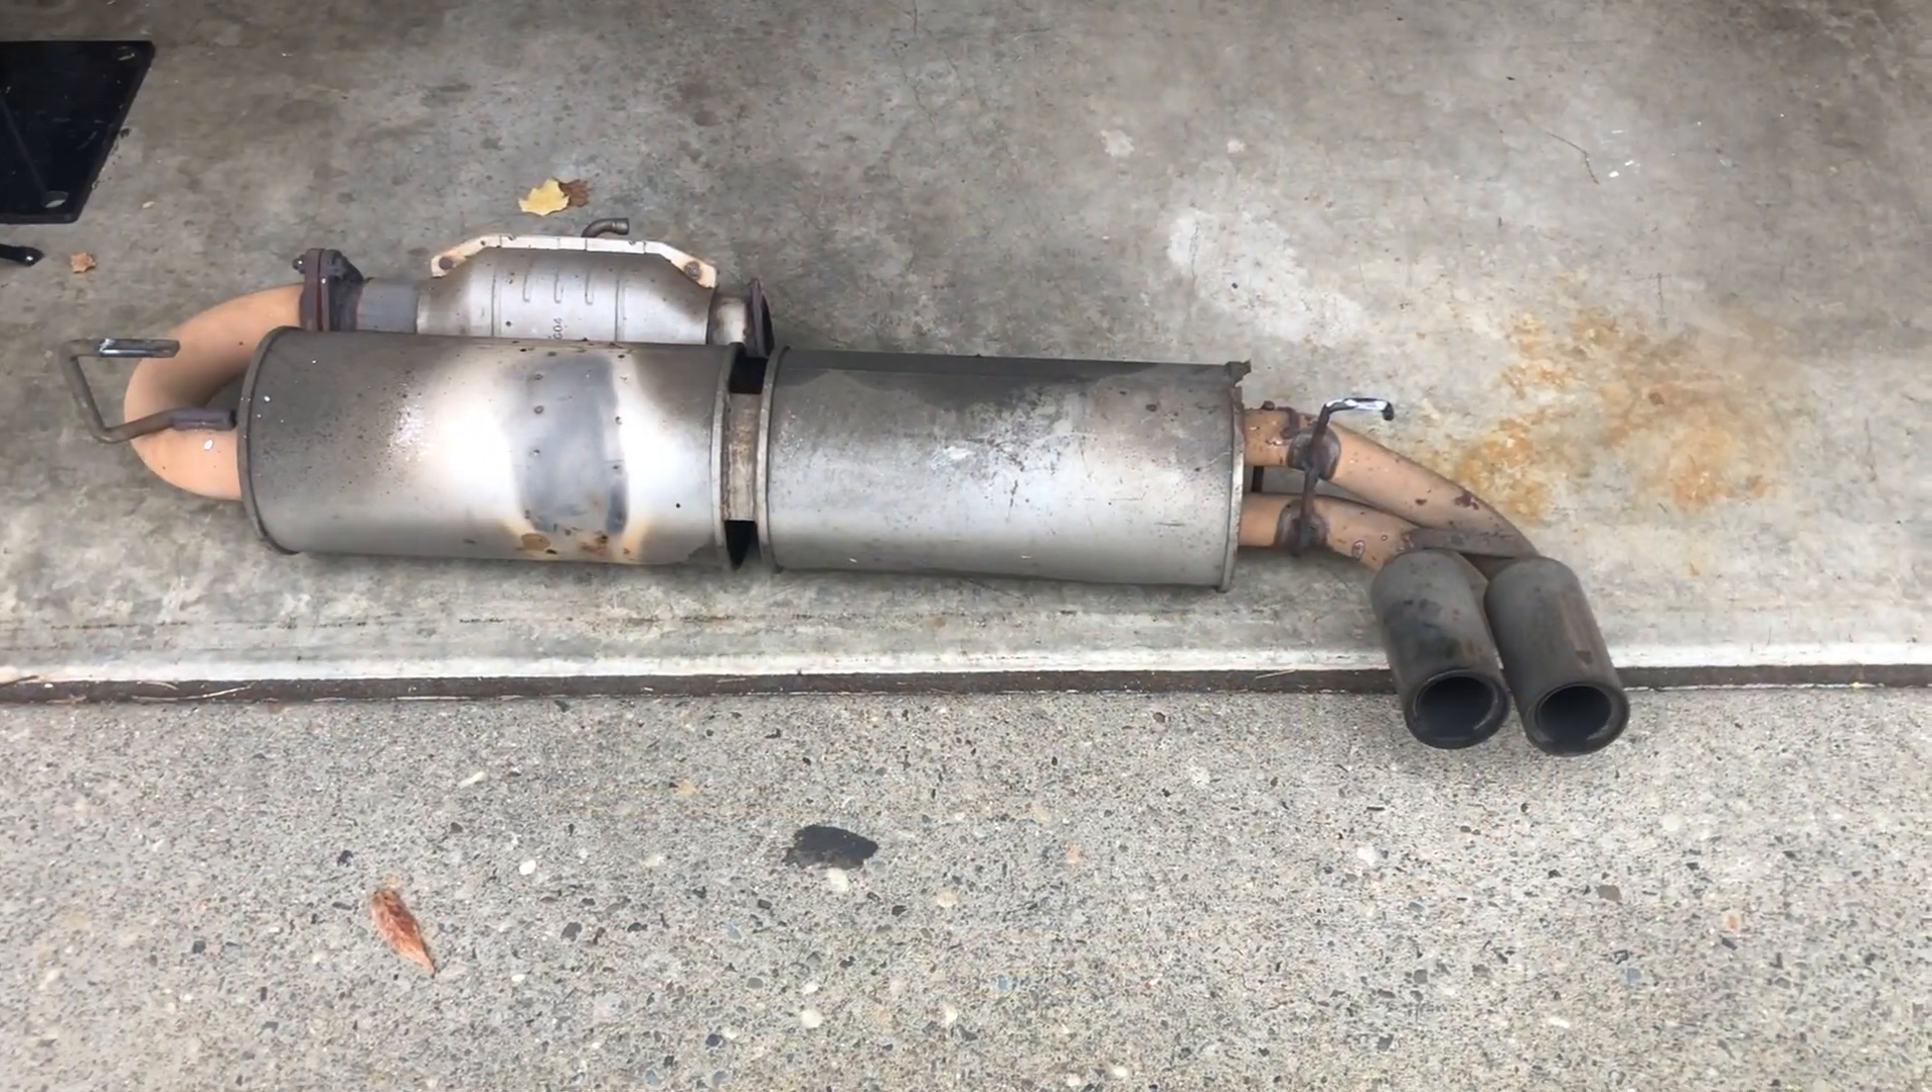Okay so i got the entire muffler off.